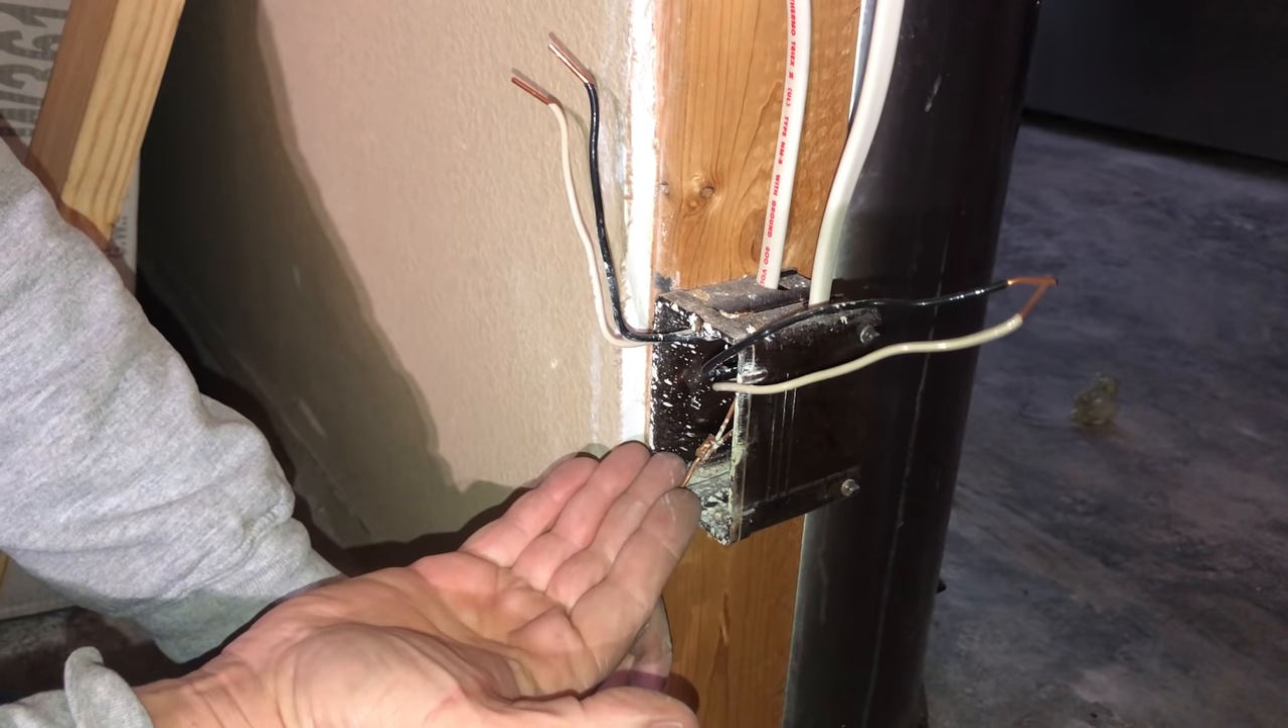All right, so our neutrals and our hots are disconnected.